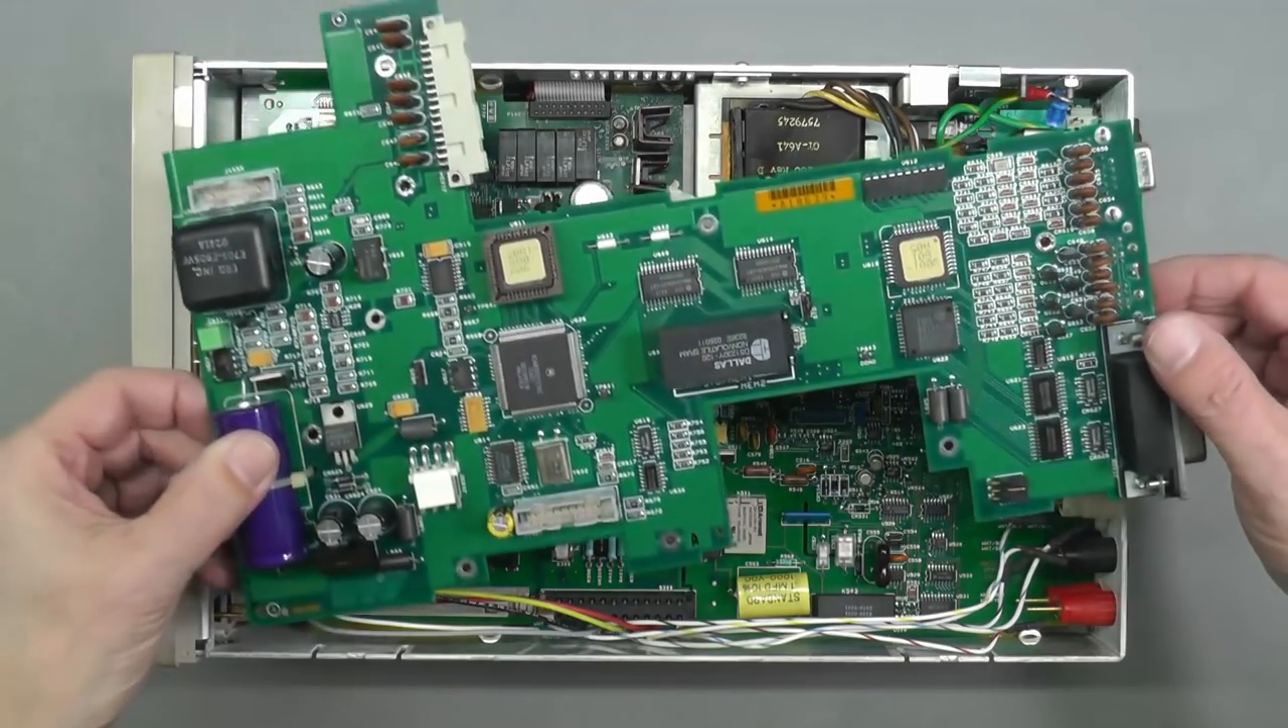So there's the digital board out and it looks in quite good condition.